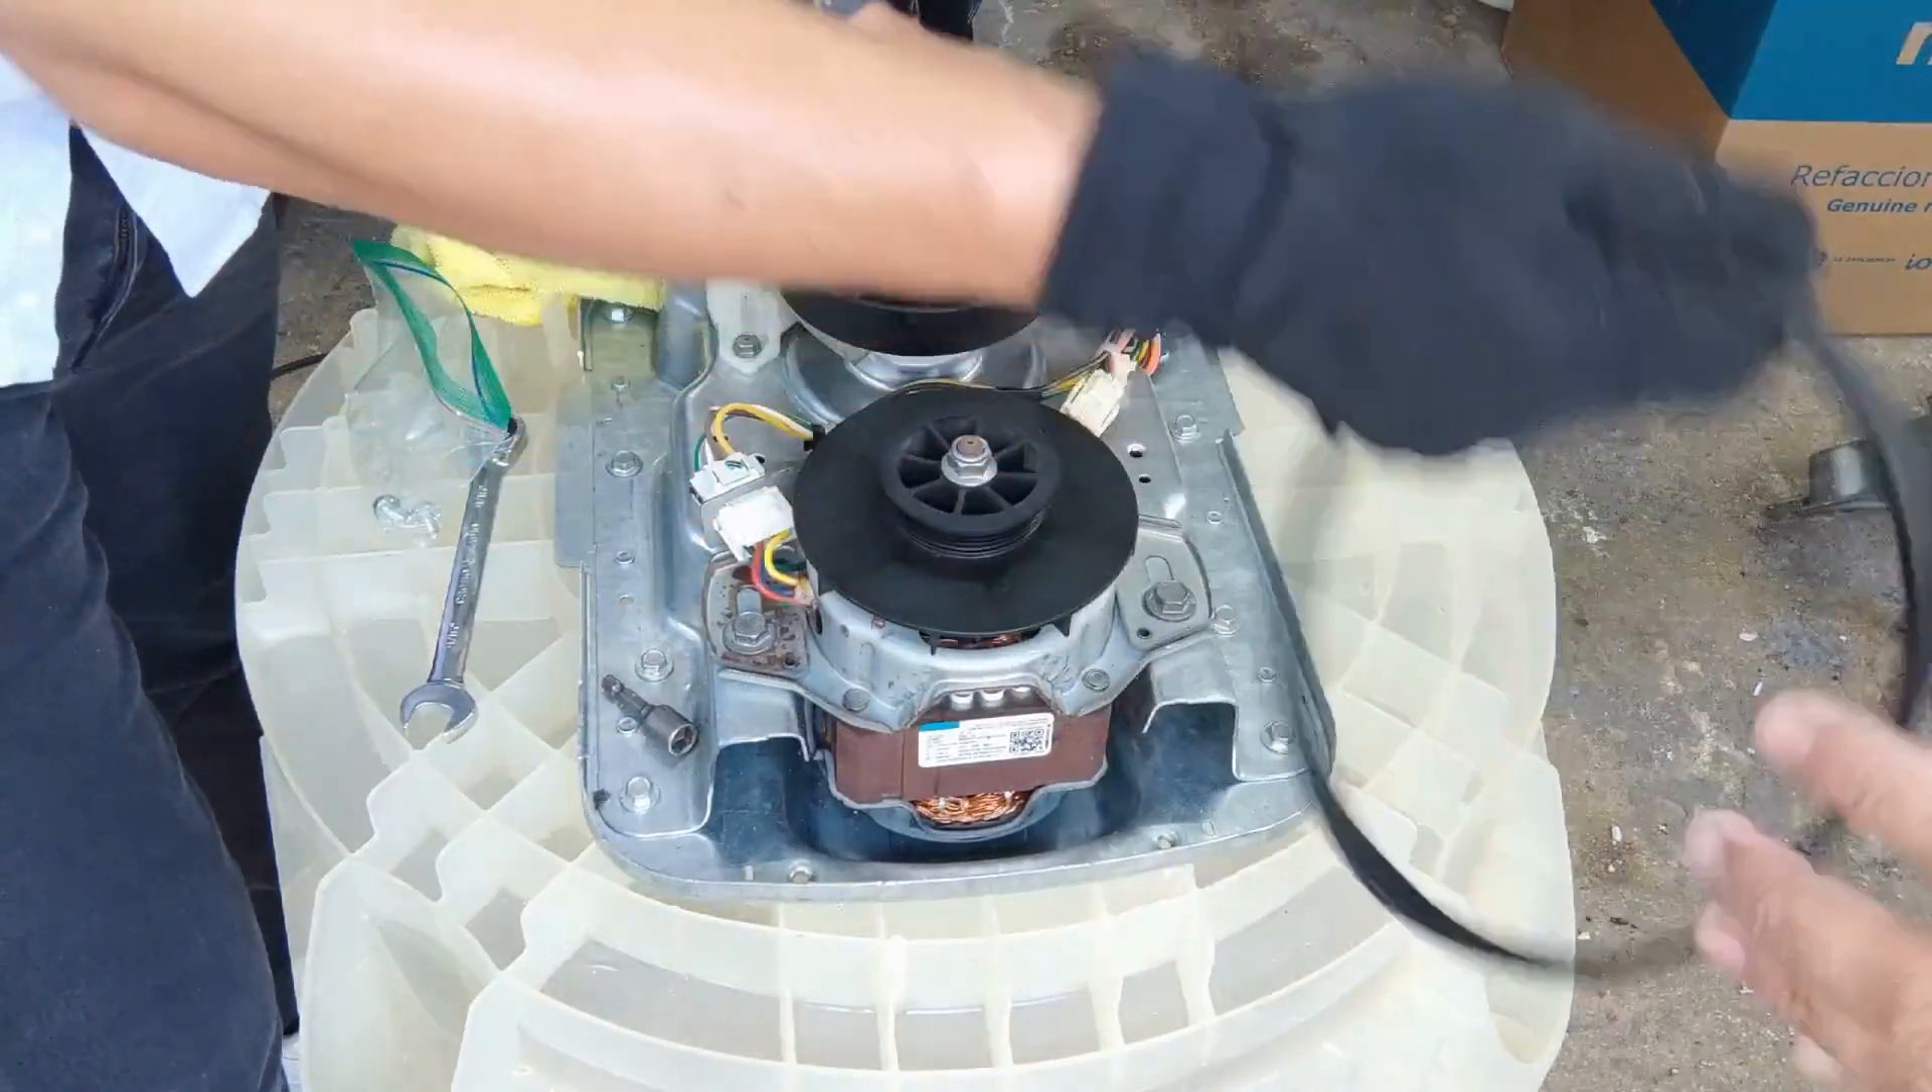Aparentemente ya tenemos todo bien, falta la banda.